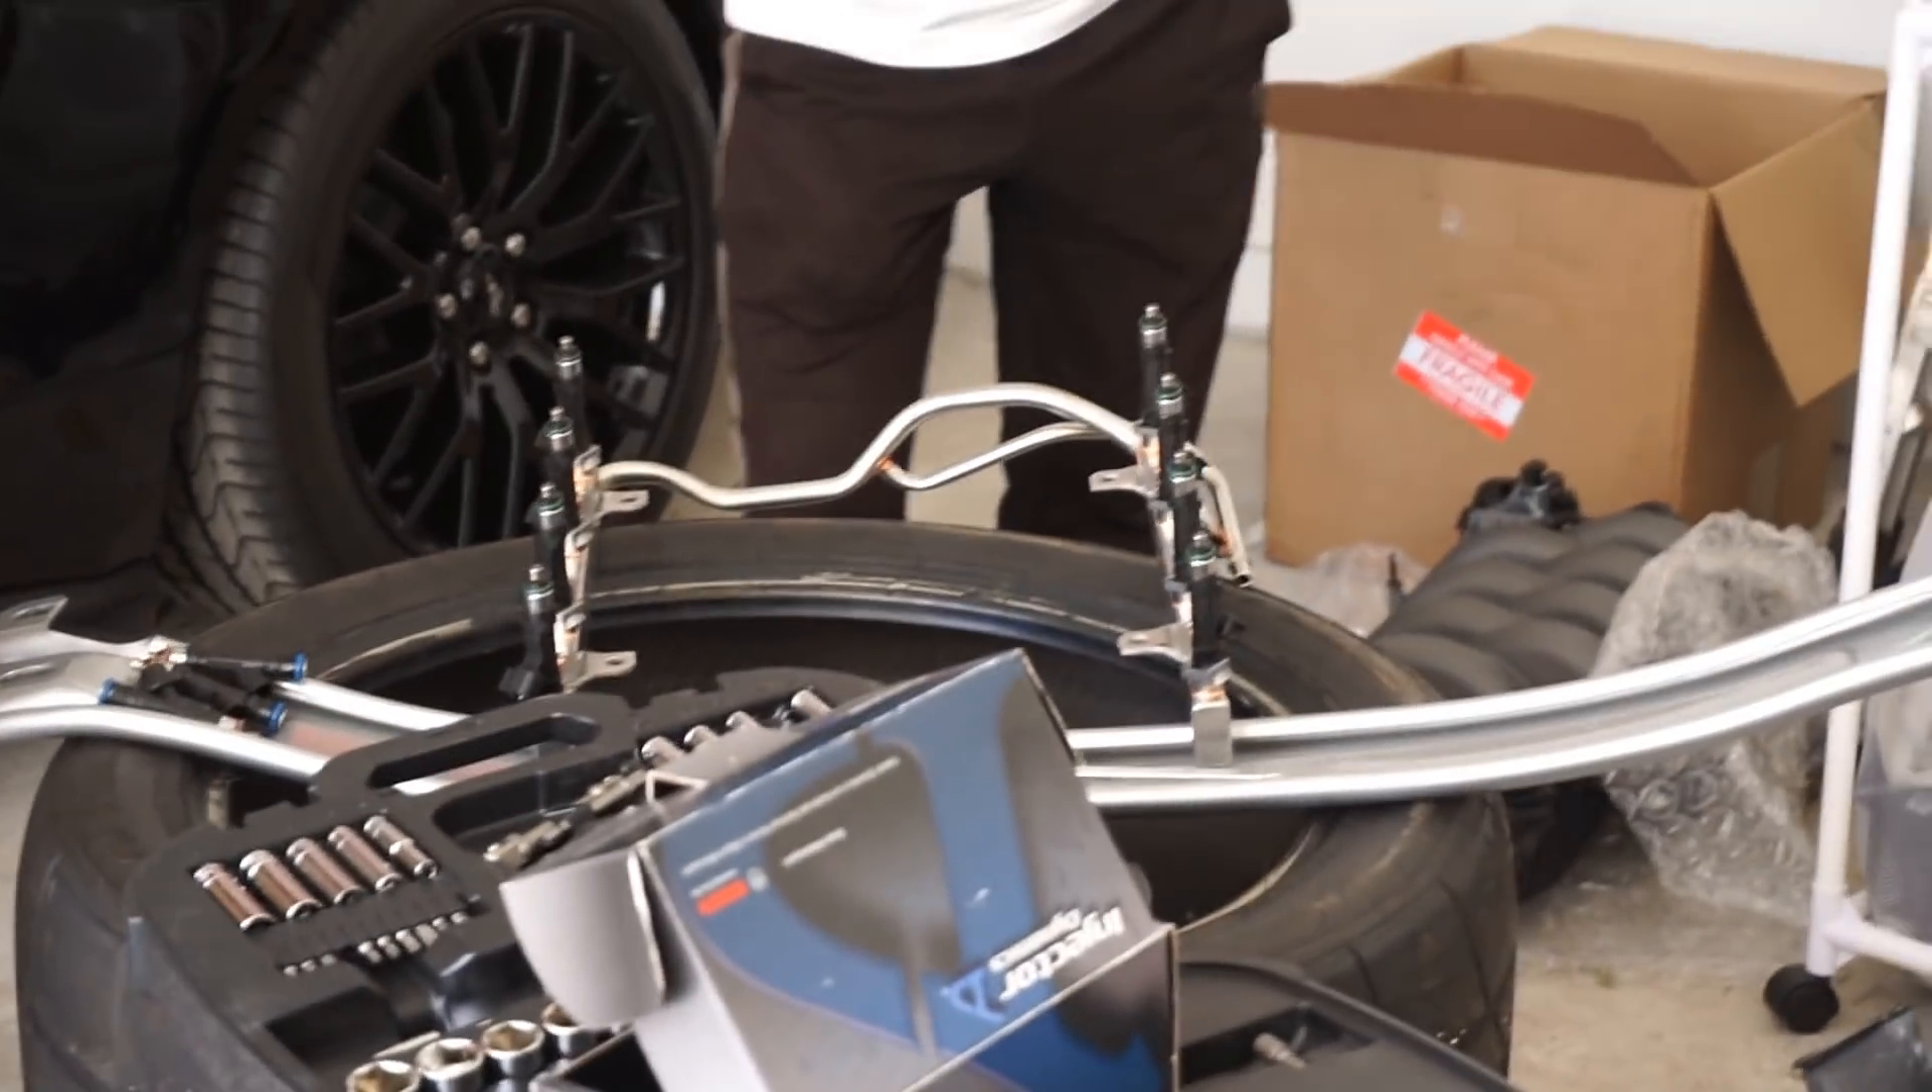So far he's got the fuel rail off they're working on installing the new uh injectors.